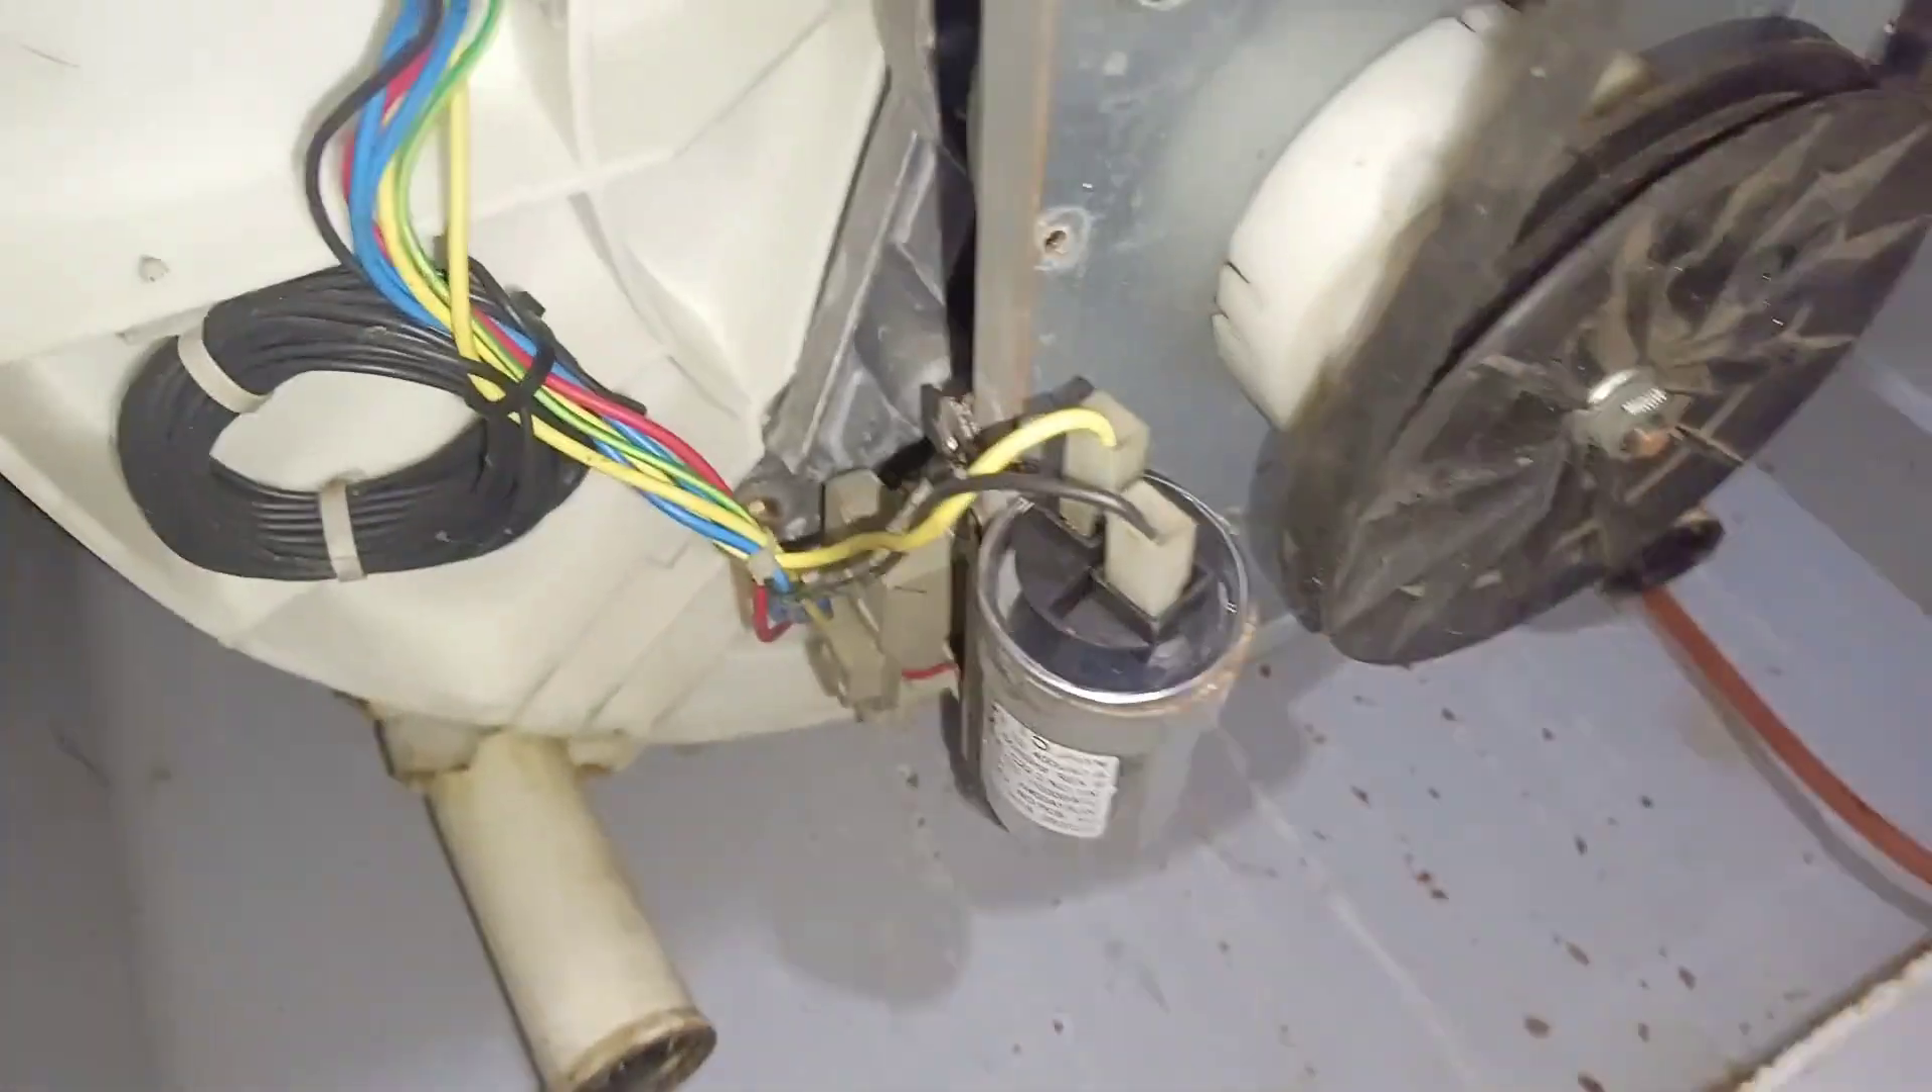Pronto aí, o capacitor instalado, o fio qualquer lado é lado.